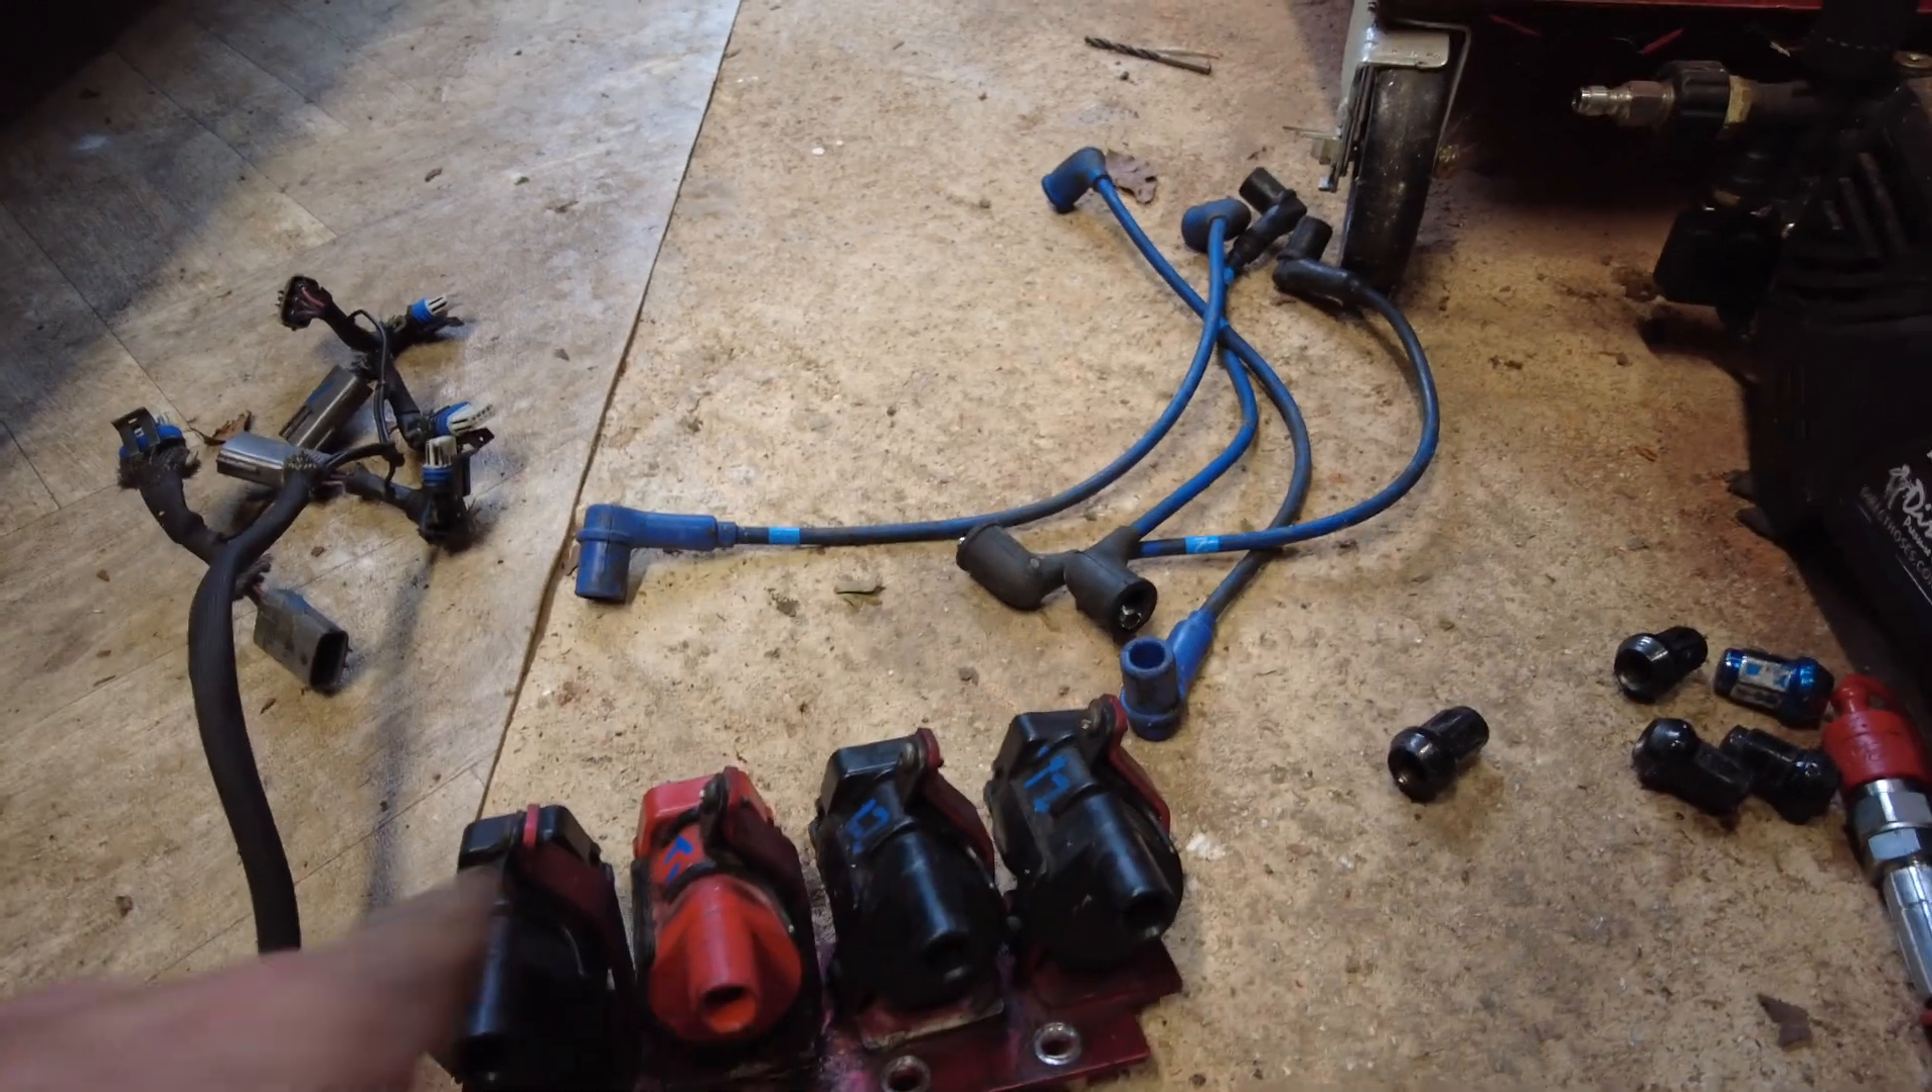Here is the D585 system all taken off. So these are the coils.